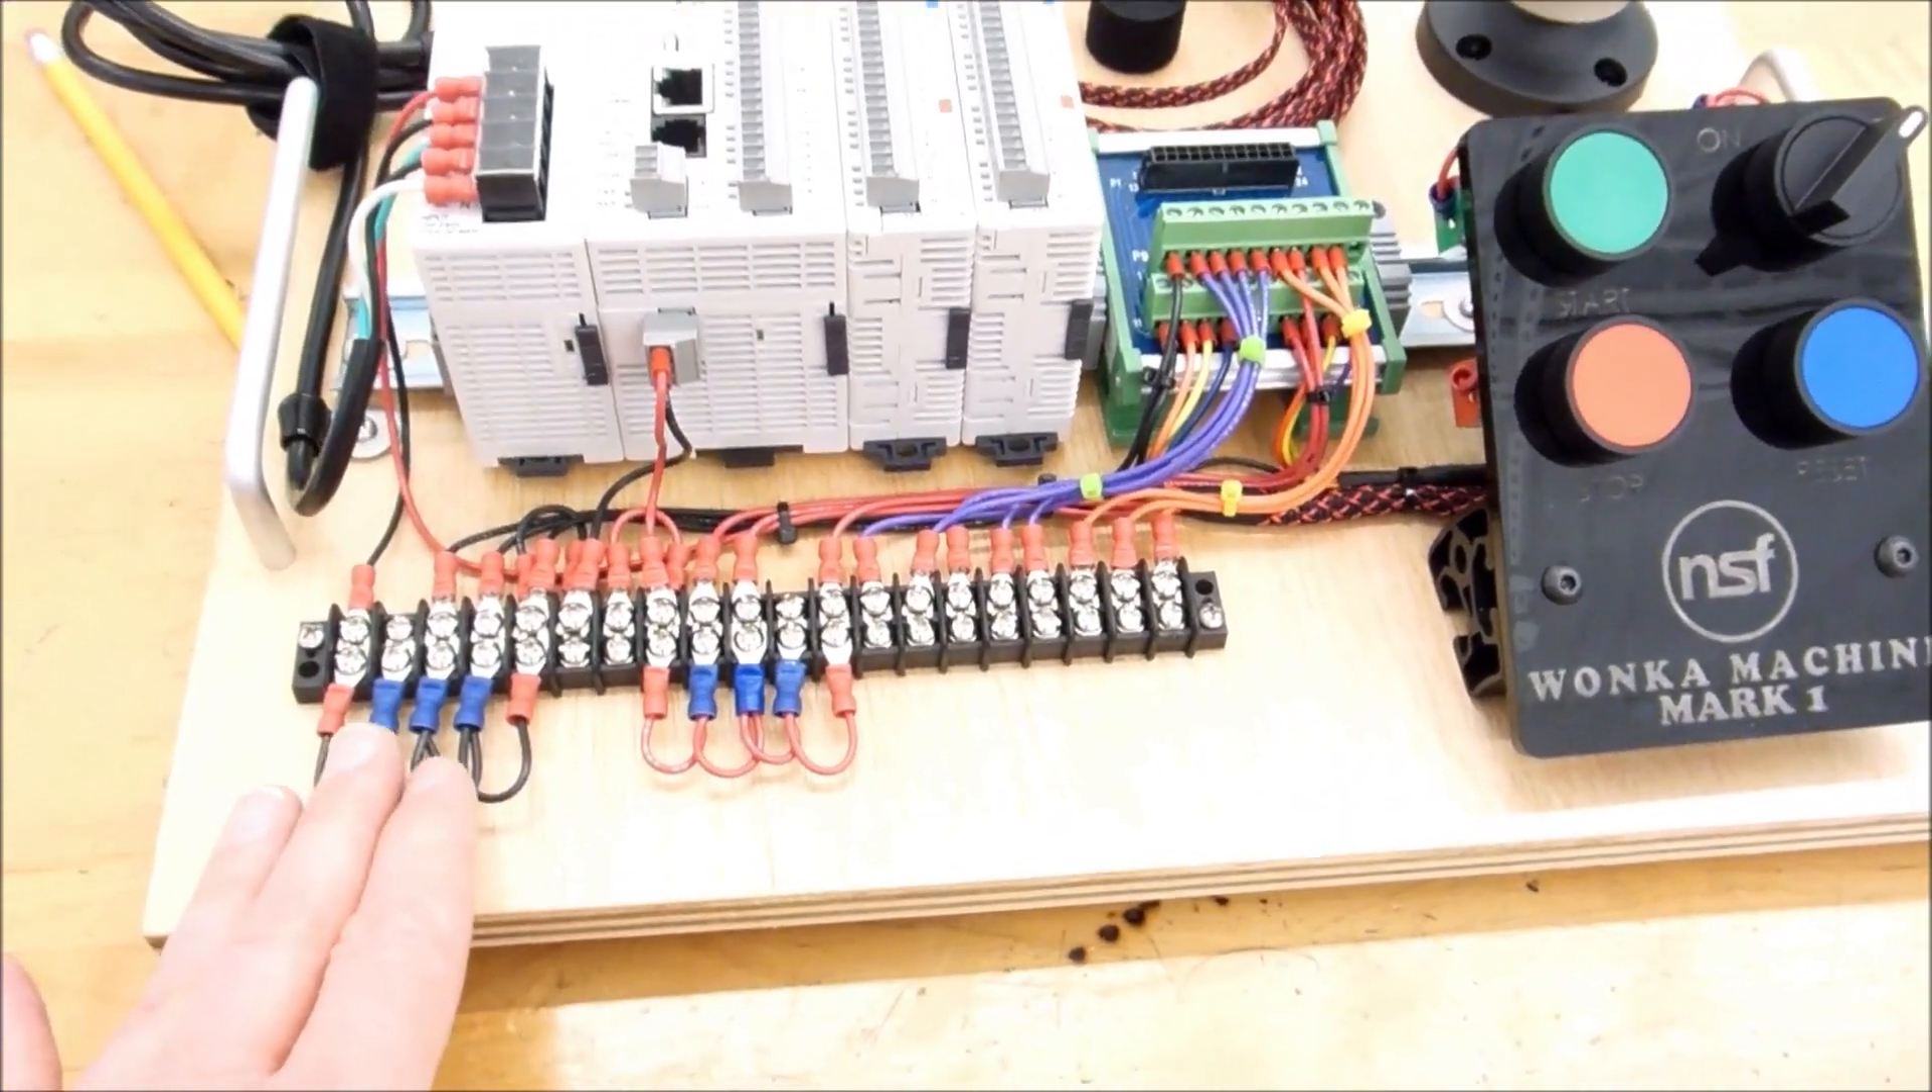We only have three guys here today so two of them did the PLC platforms and here's all the jumper wires for the bus and everything looks pretty good.